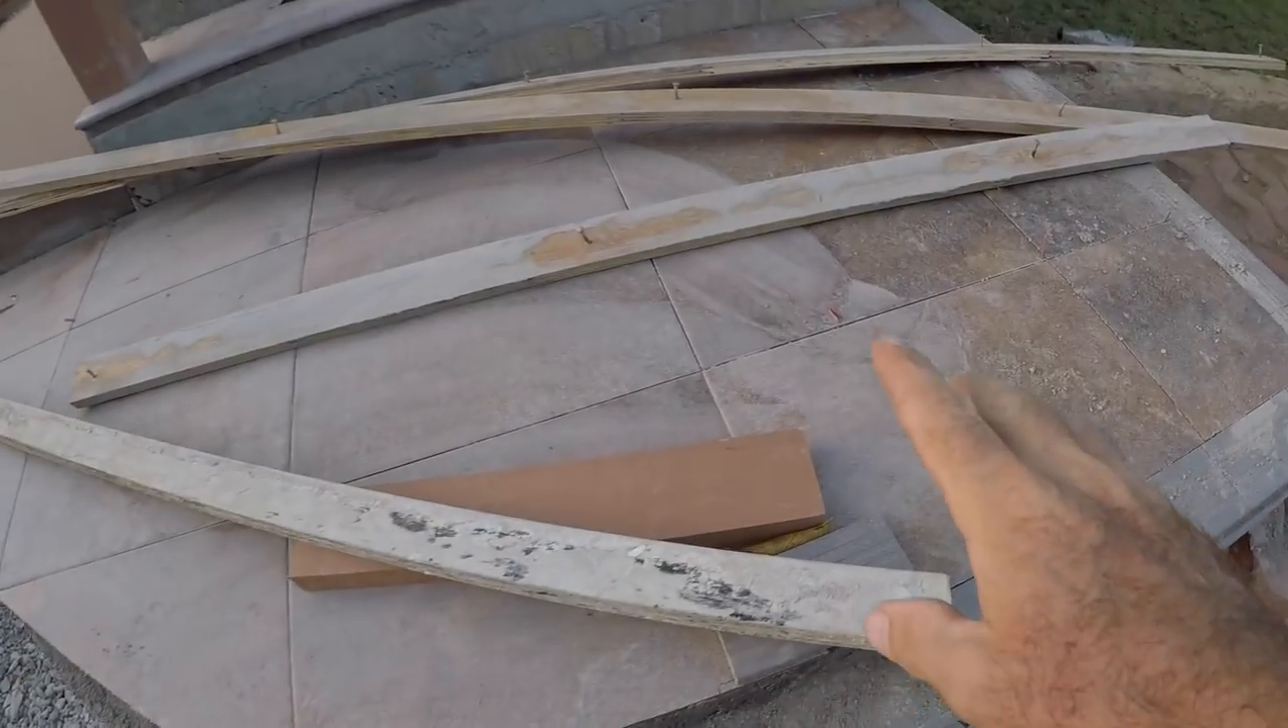Well, on the front of the house, the patio out here, we actually have some tiles in place now. Remember, we didn't have the tiles in place.